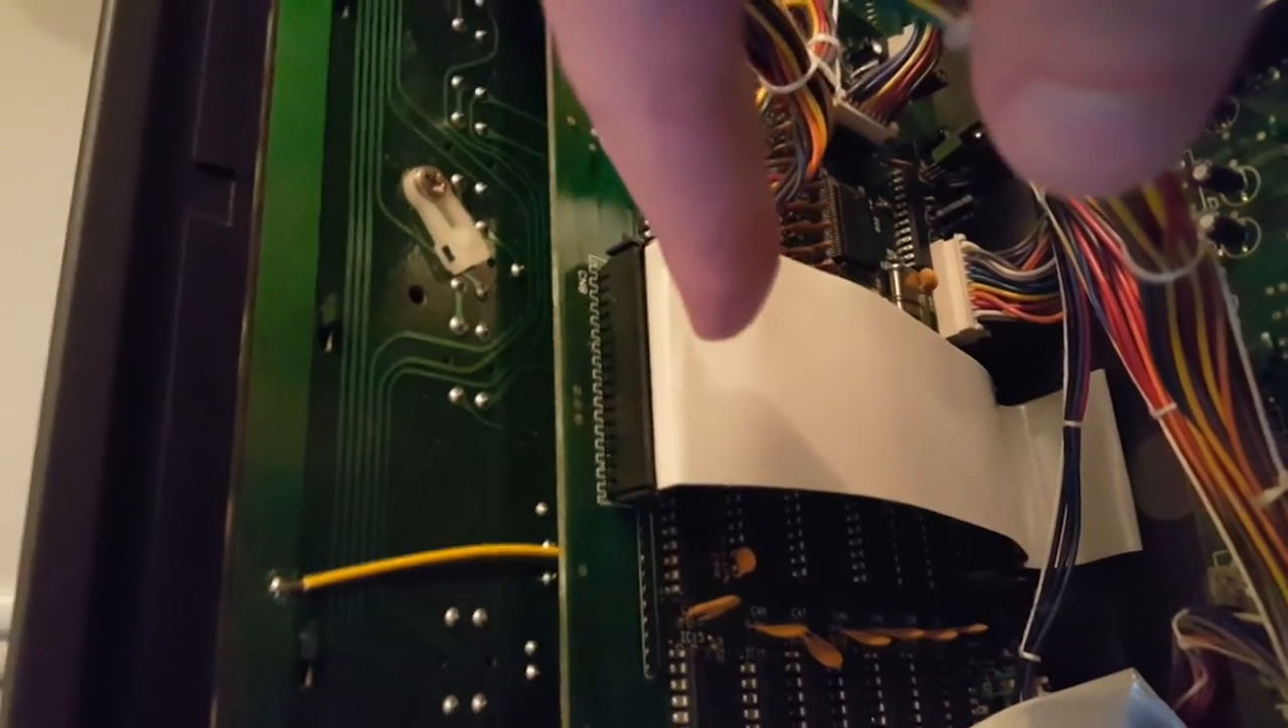And also I I fitted this flat cable back where it belongs.